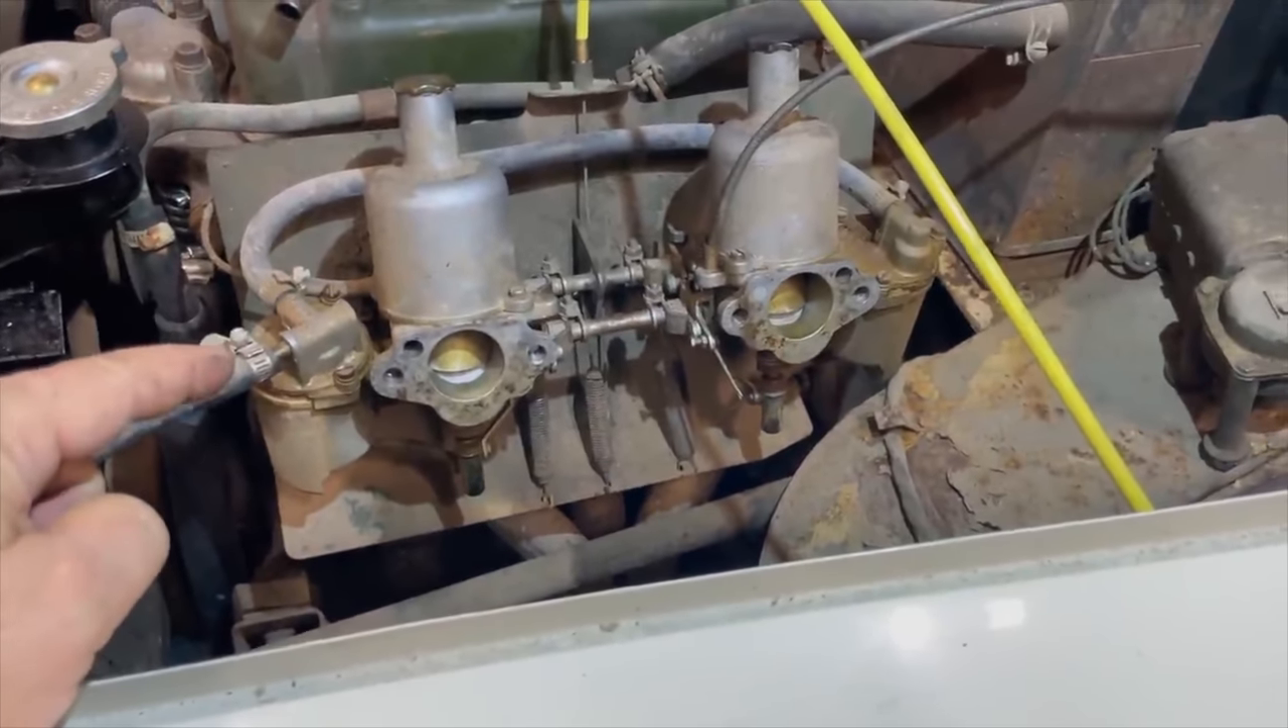So the air cleaners are already off, and removing the carbs is actually pretty simple.